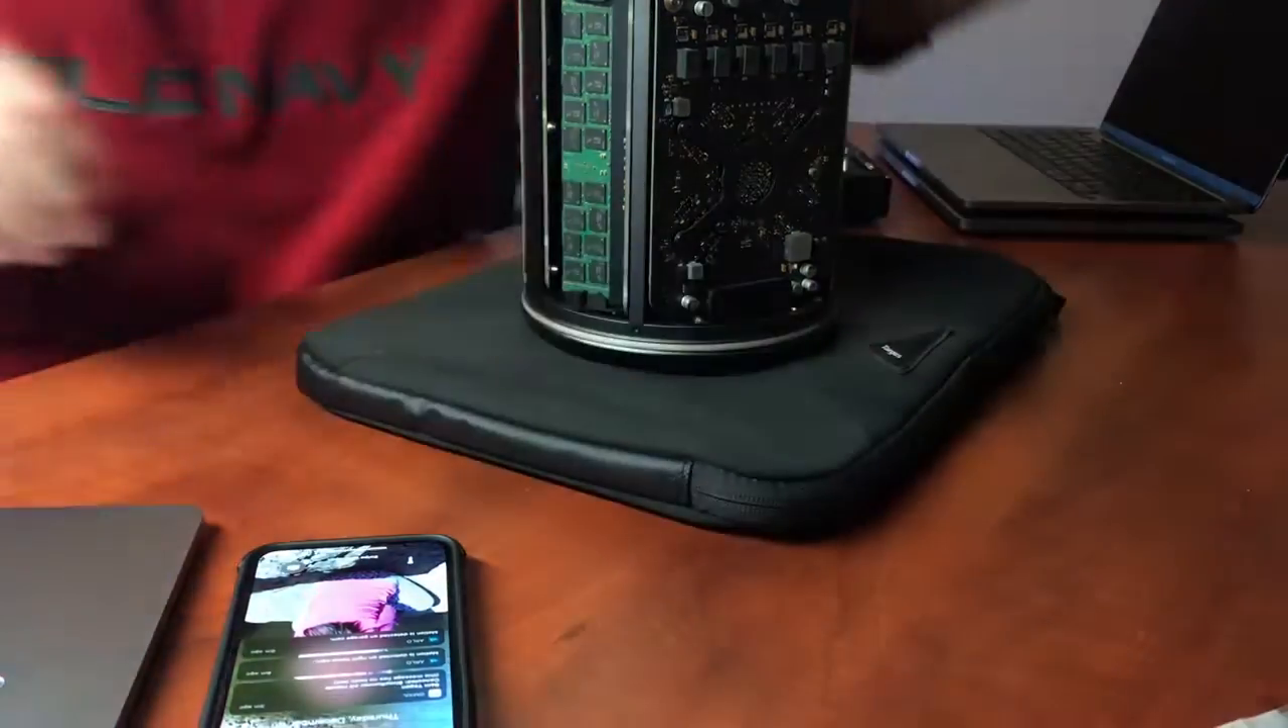So now the cover it's off I can actually access a lot of the internal stuff.